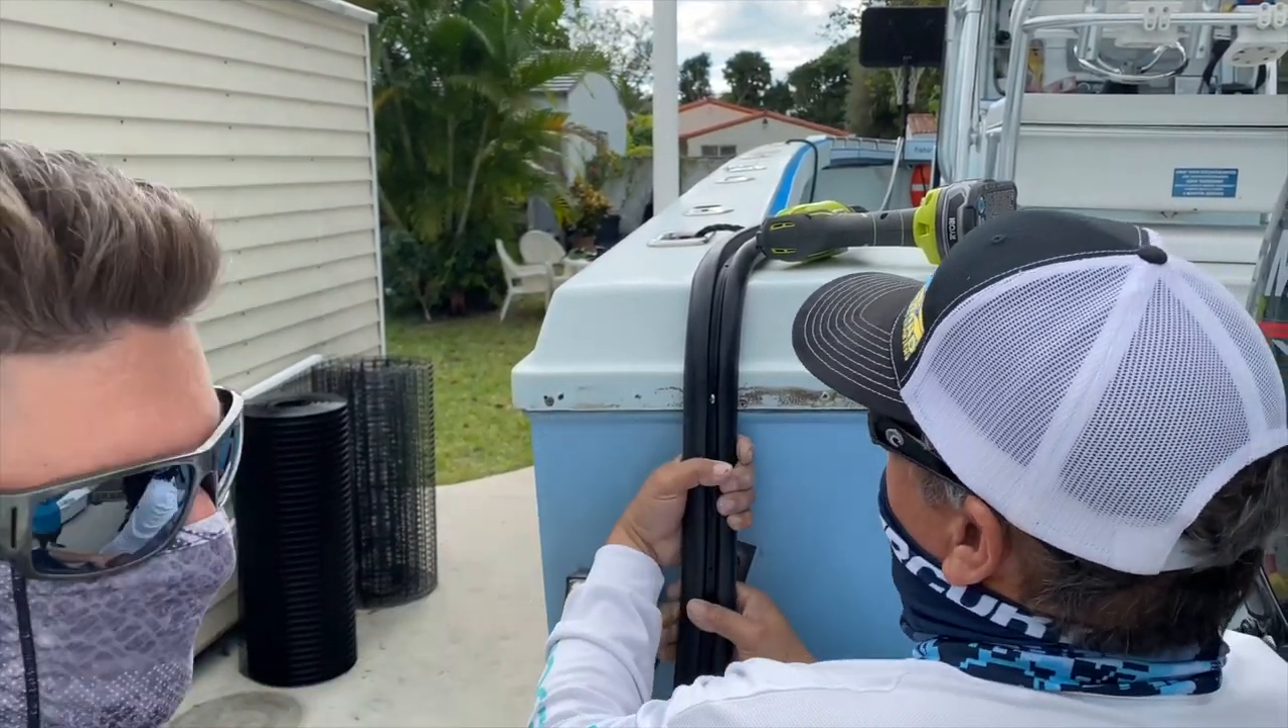You can see here the rub rail is still far from its final resting place.